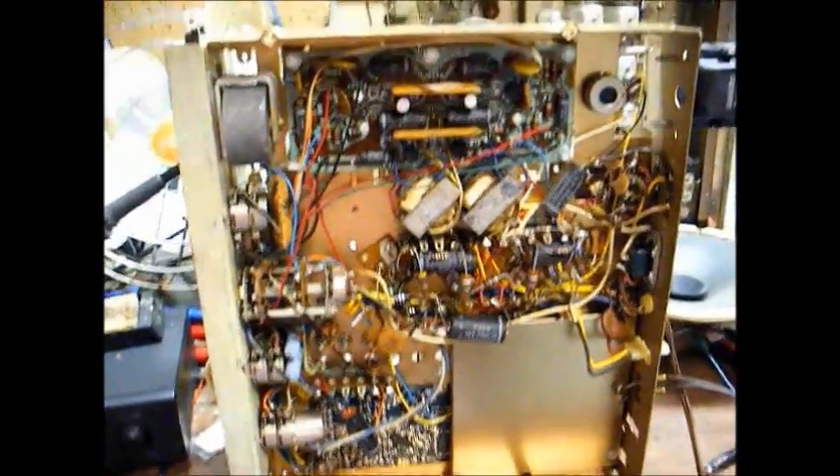Okay, here's the chassis removed from the cabinet.